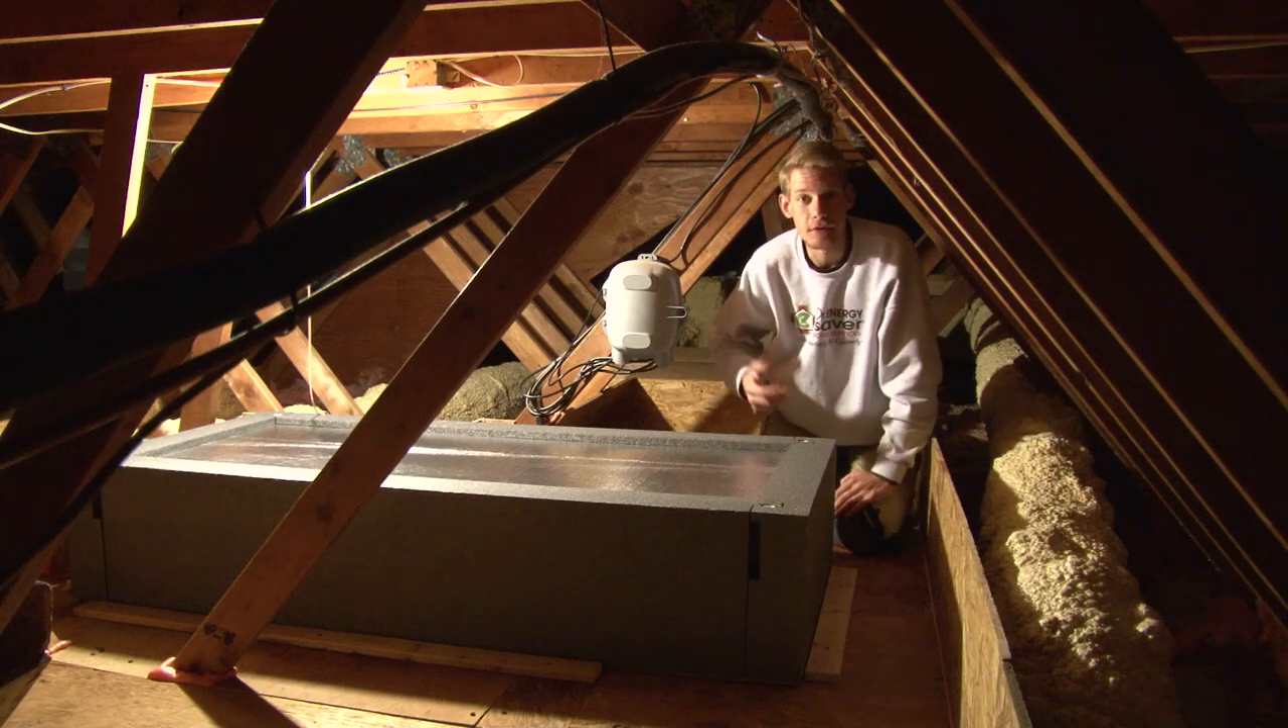So now our David Lewis hatch cover is fully installed and ready to be used.